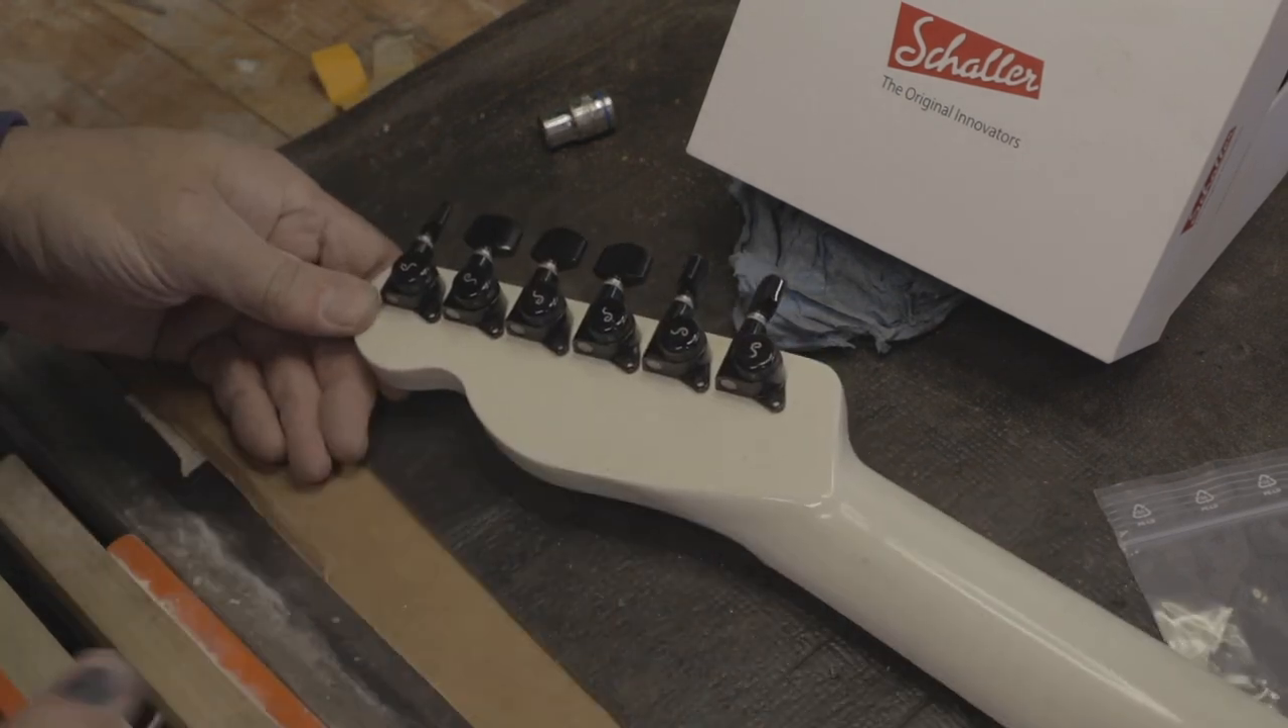I took a little time to install the tuning pegs and I've got the front sort of buttoned up.